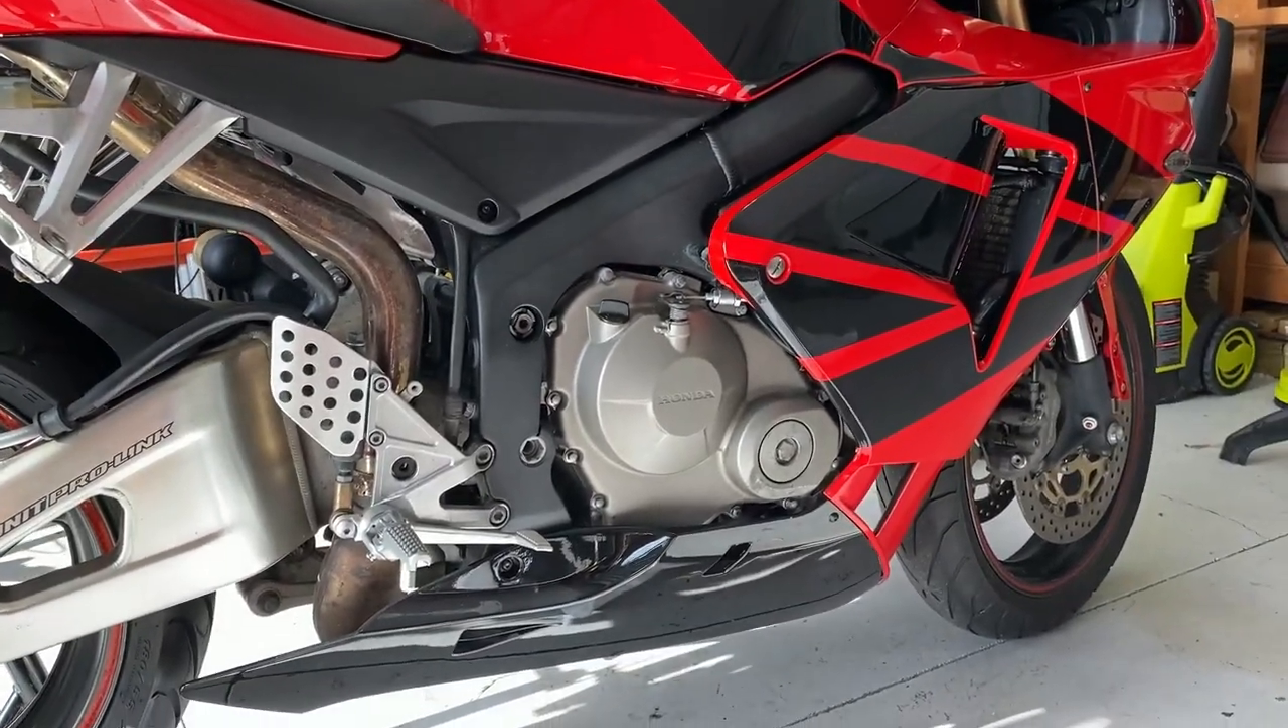Okay, so I officially have the right side of the bike completed, all the fairings mounted, and I think it looks awesome.